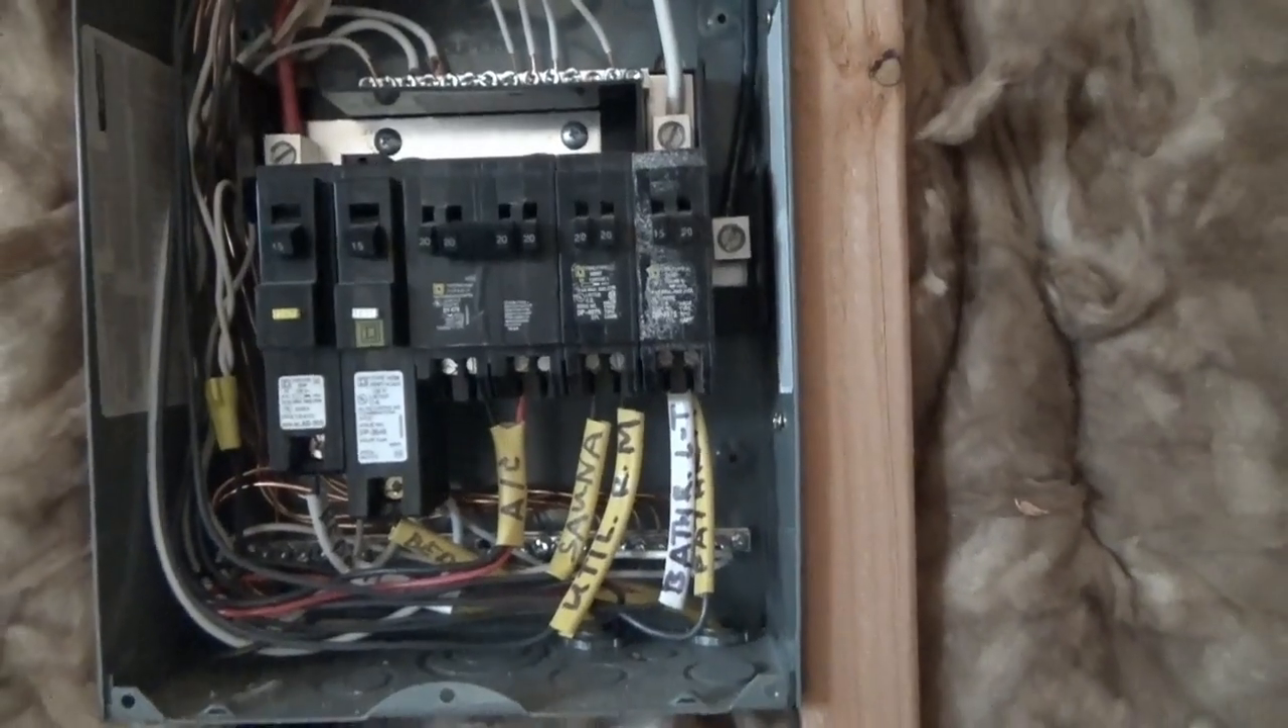А вот видите здесь щиток поставили с предохранителями.